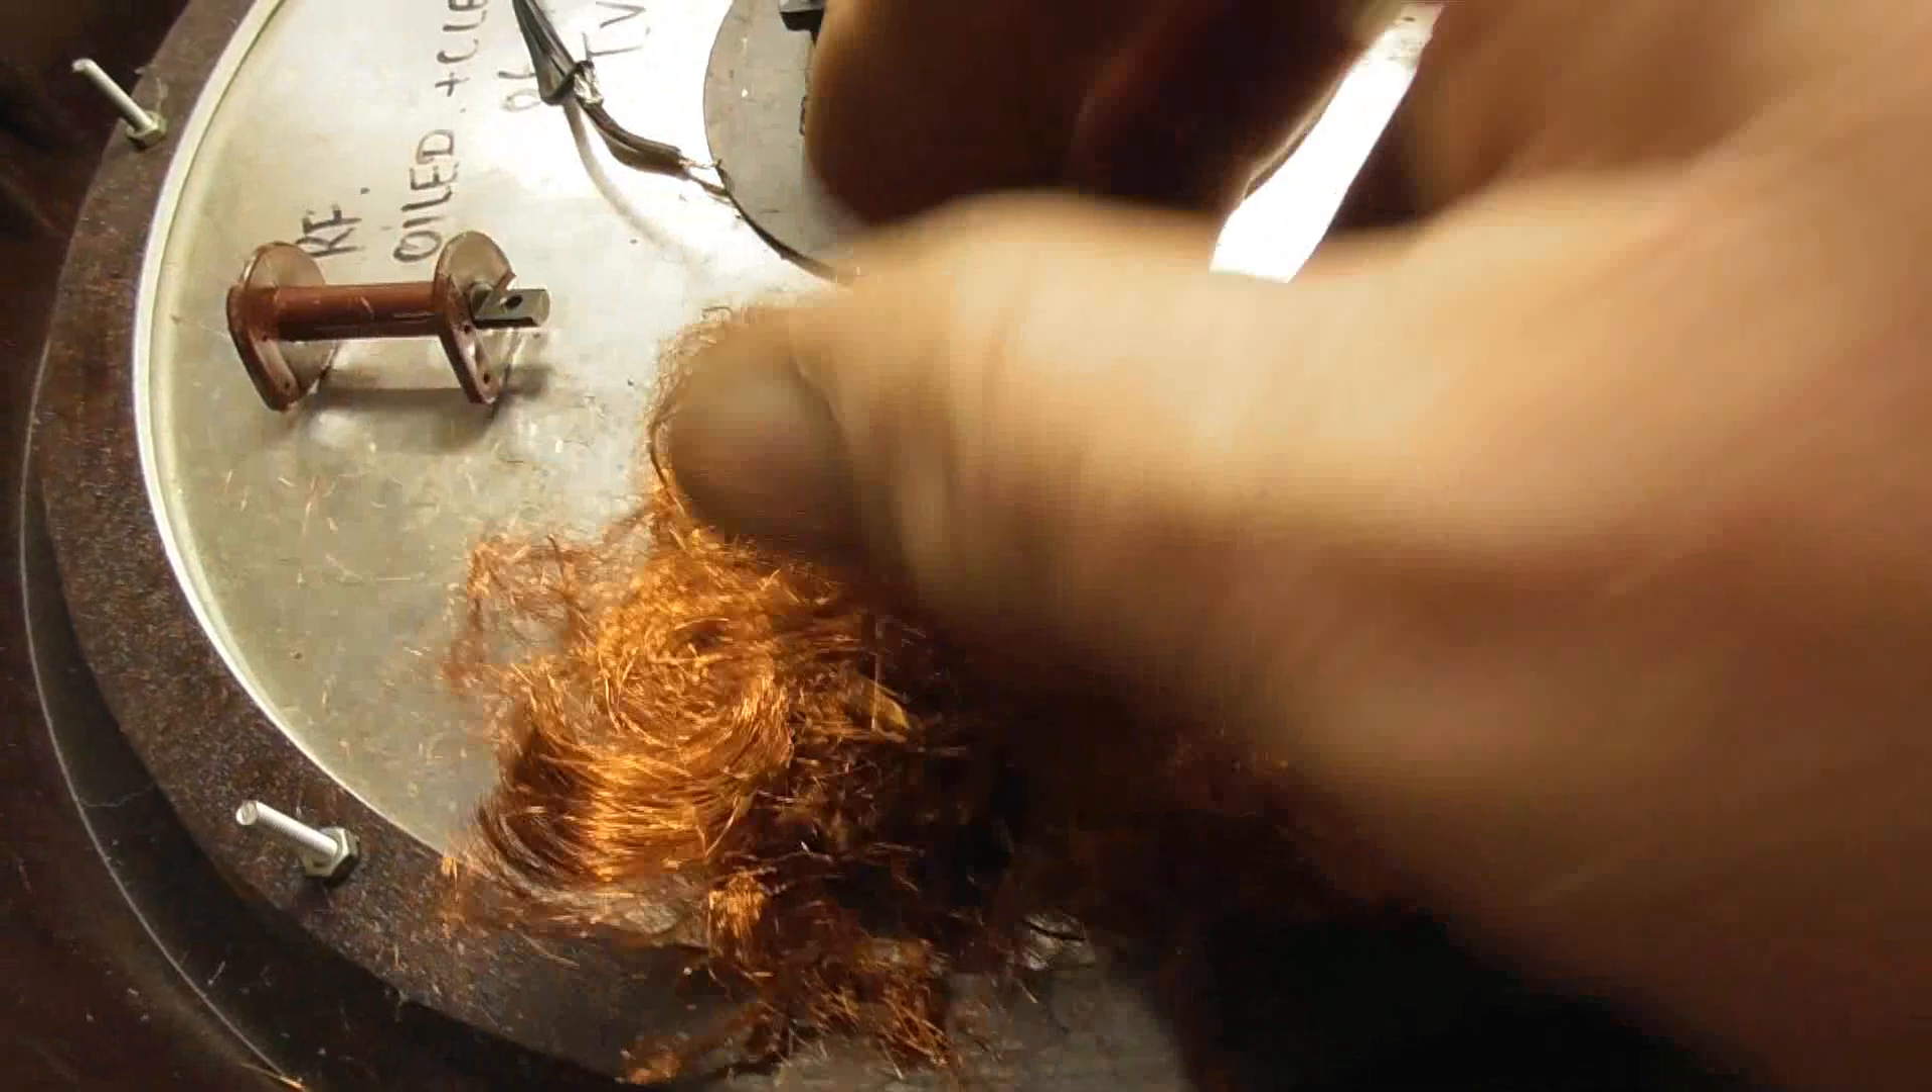And I got all the copper winding off. And I got the empty coil, the empty bobbin.